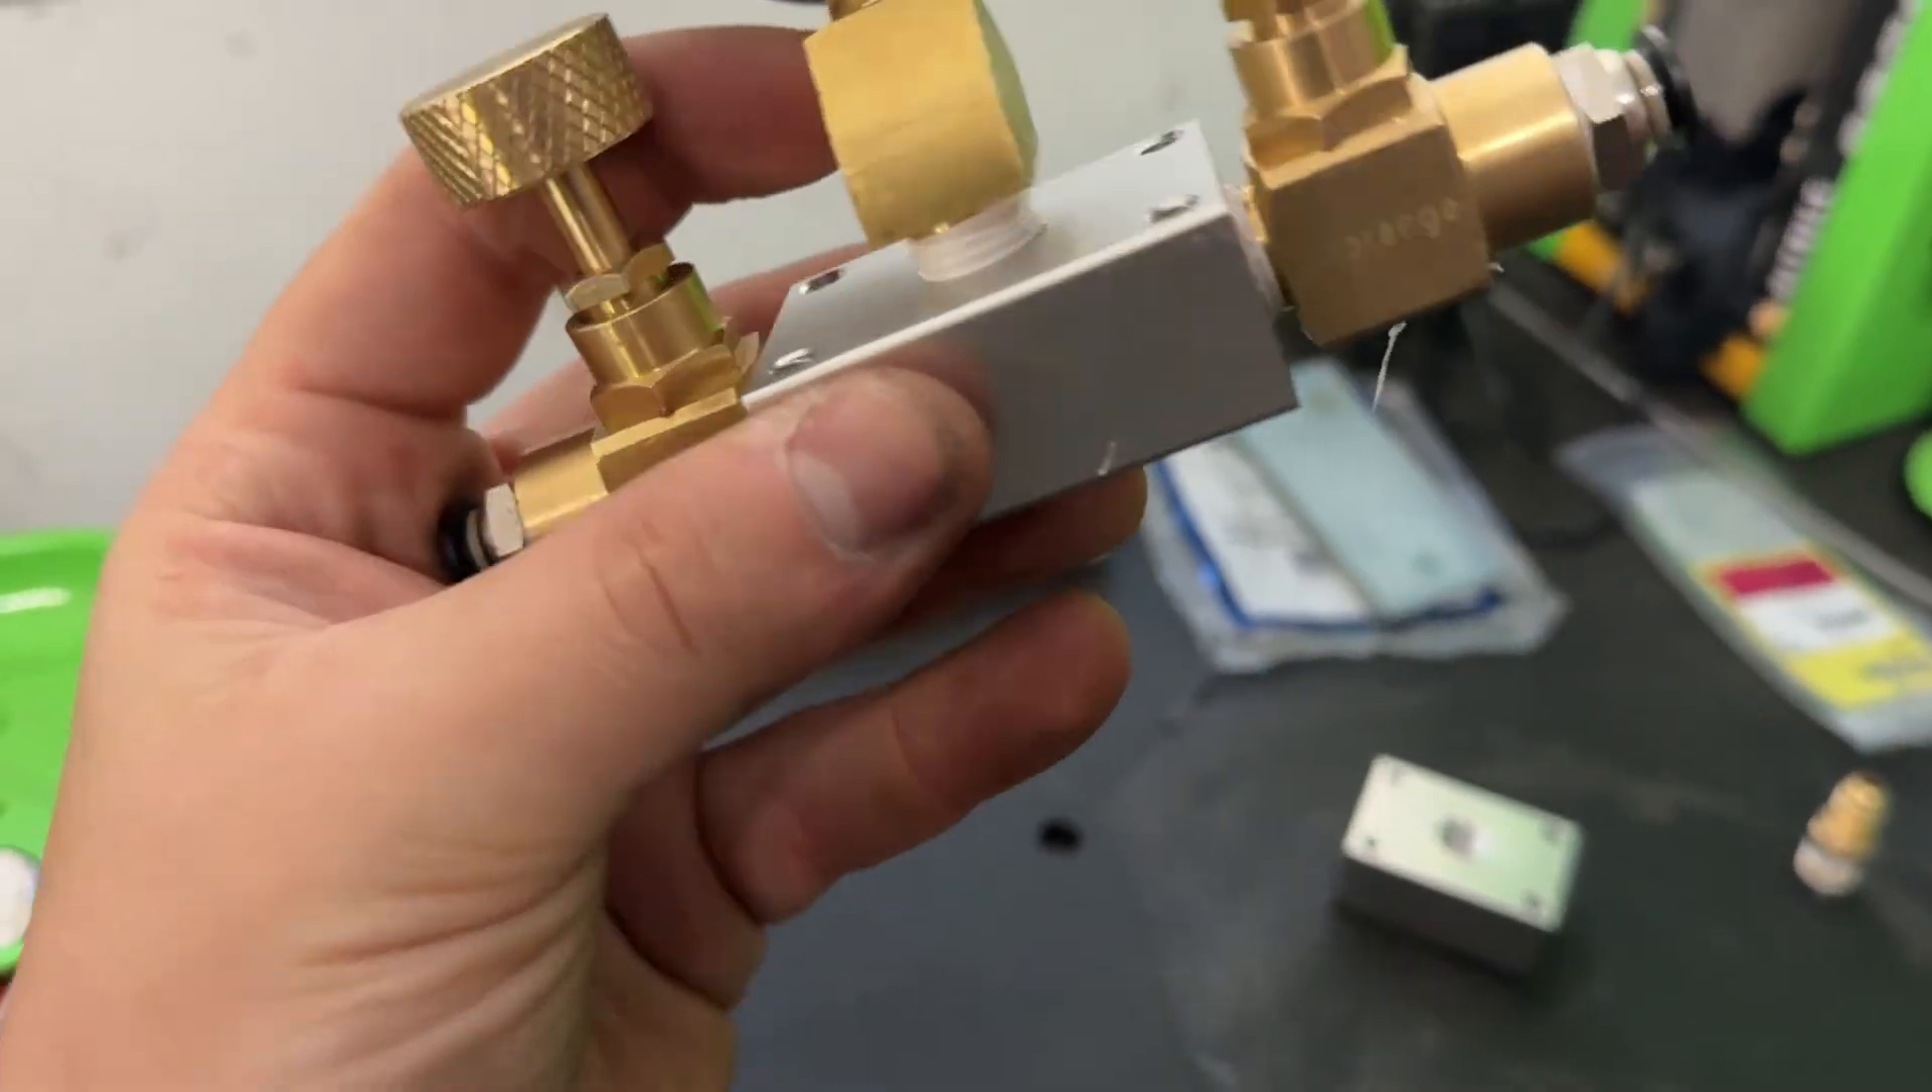I went ahead and put those fittings in off camera.